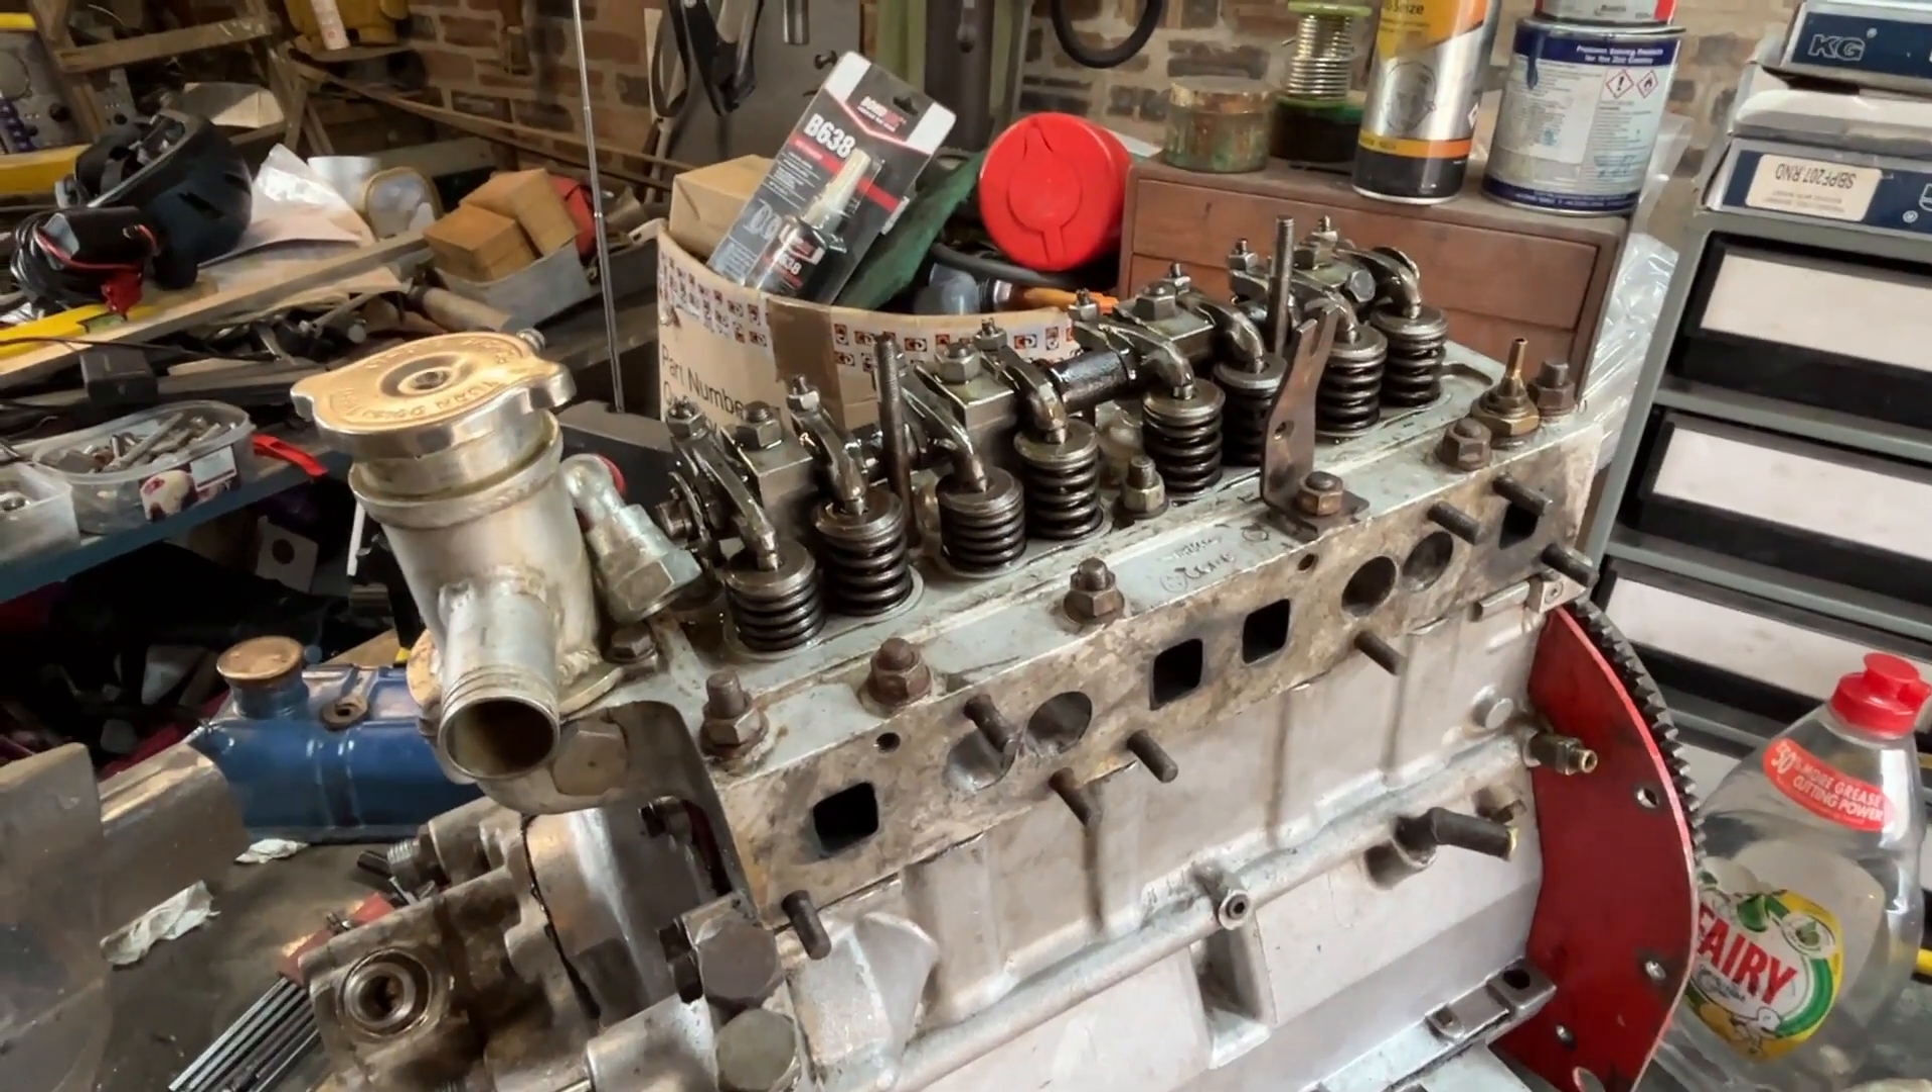That's a head torqued down and the rocker gear attached.